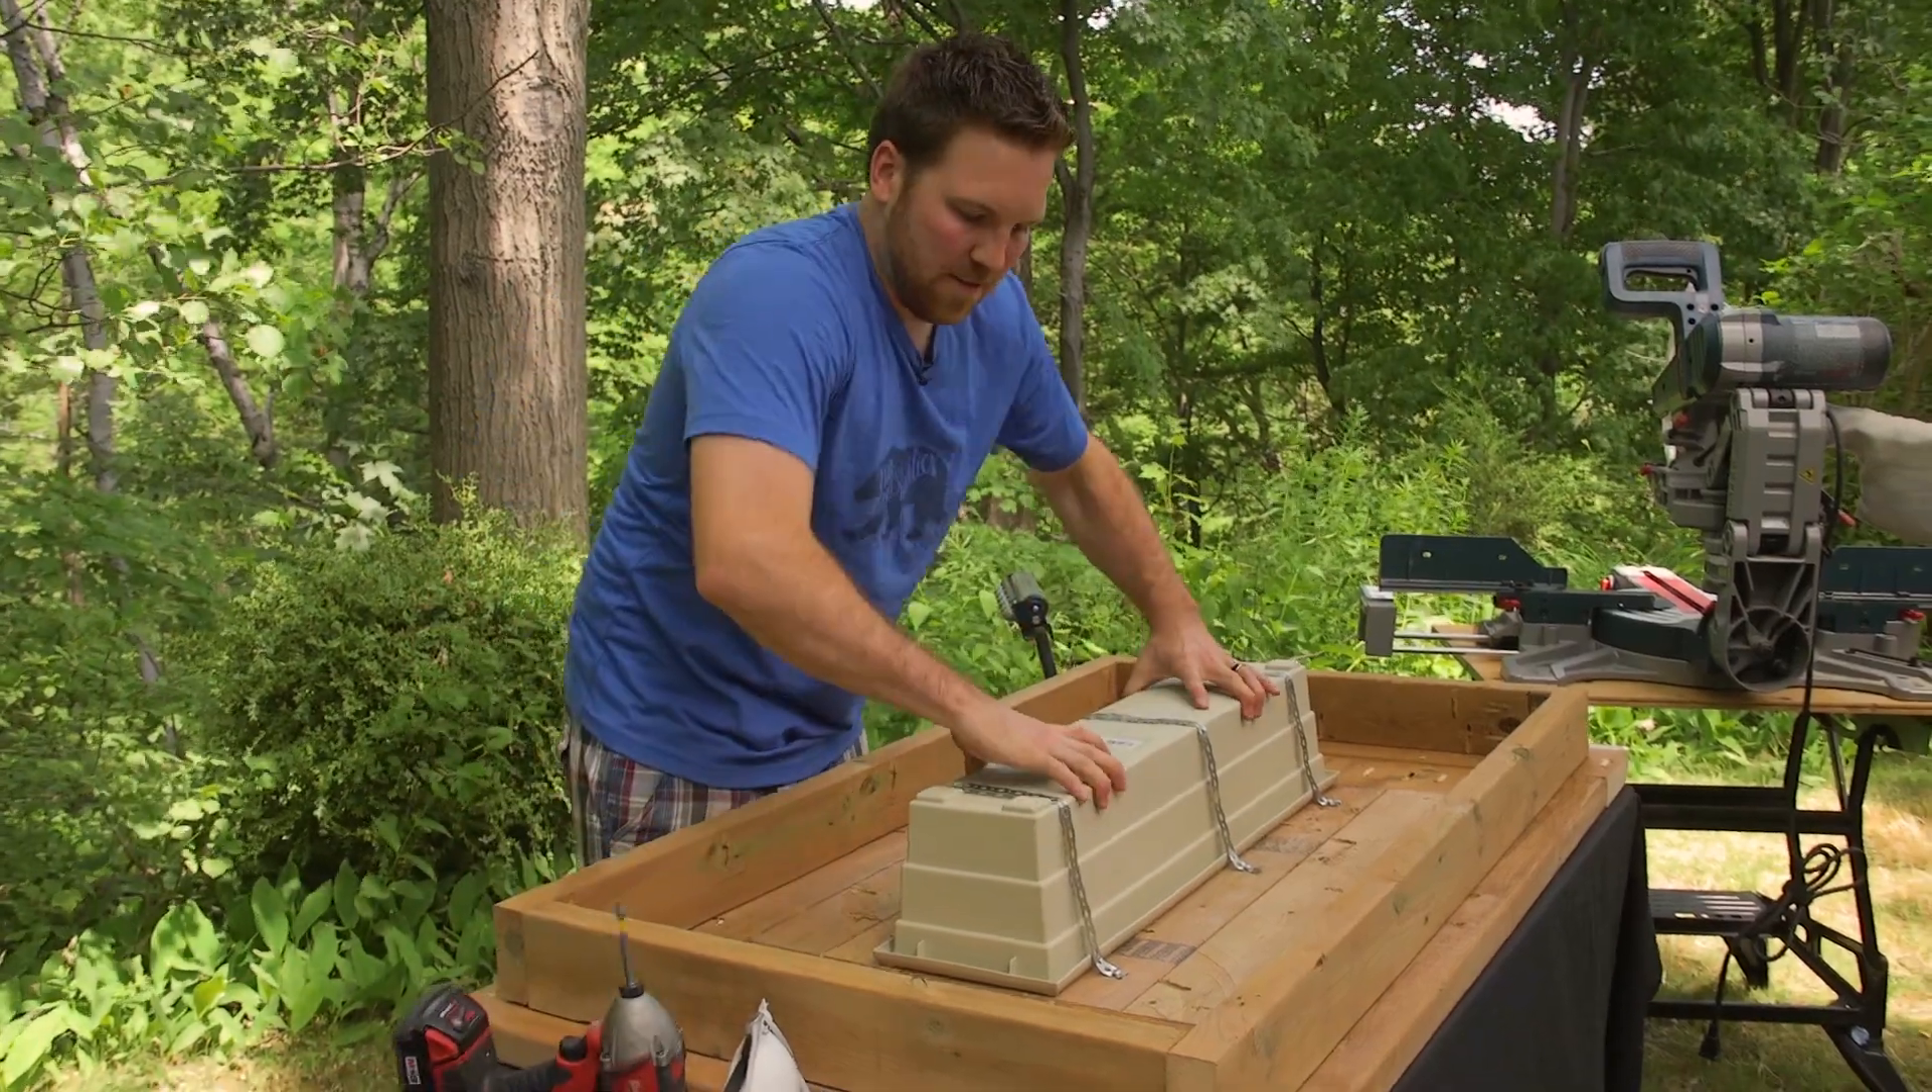Okay, so we have our strapping in place. It's not going anywhere now.